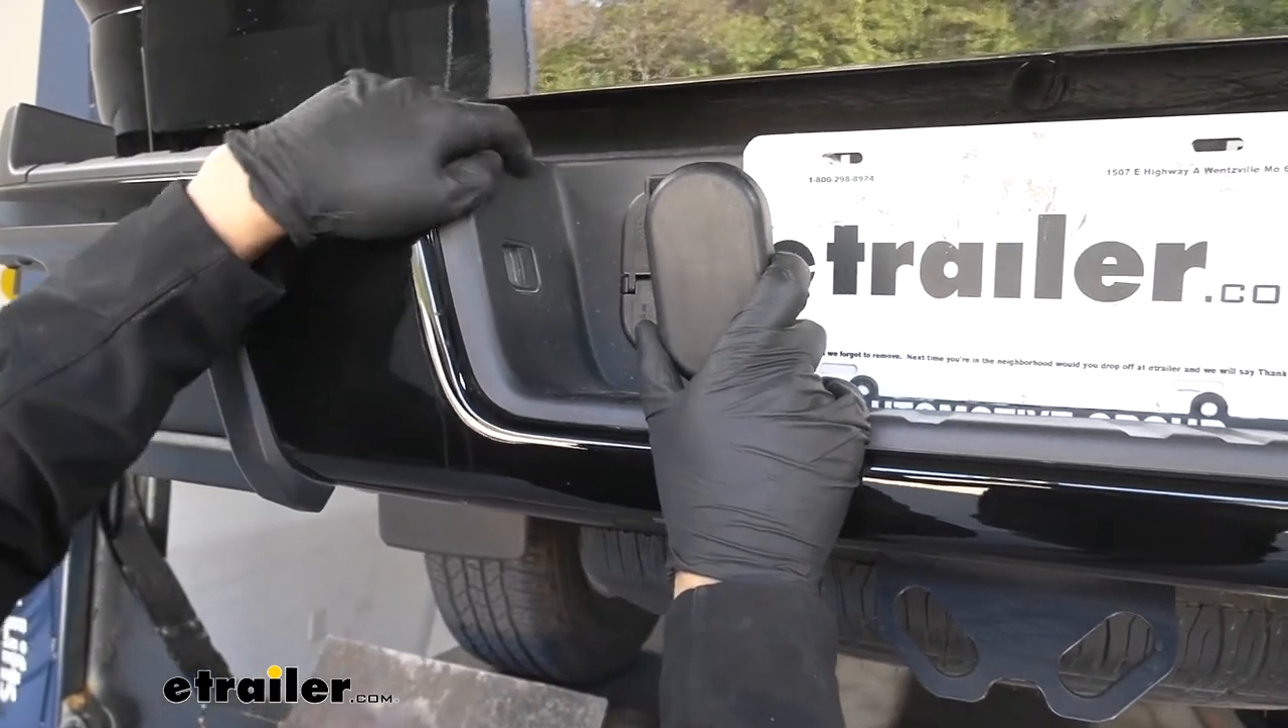As we can see here, here's our dummy plug that we removed.